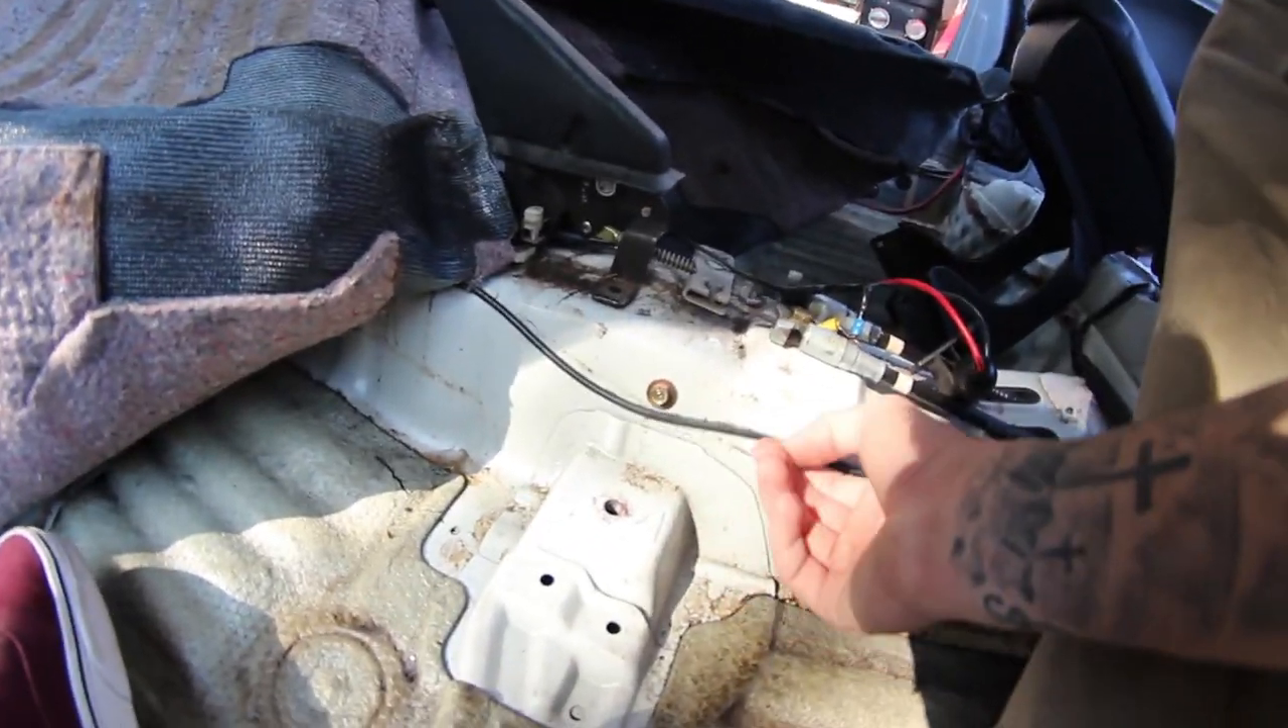Okay so i got the carpet up as much as i needed to.